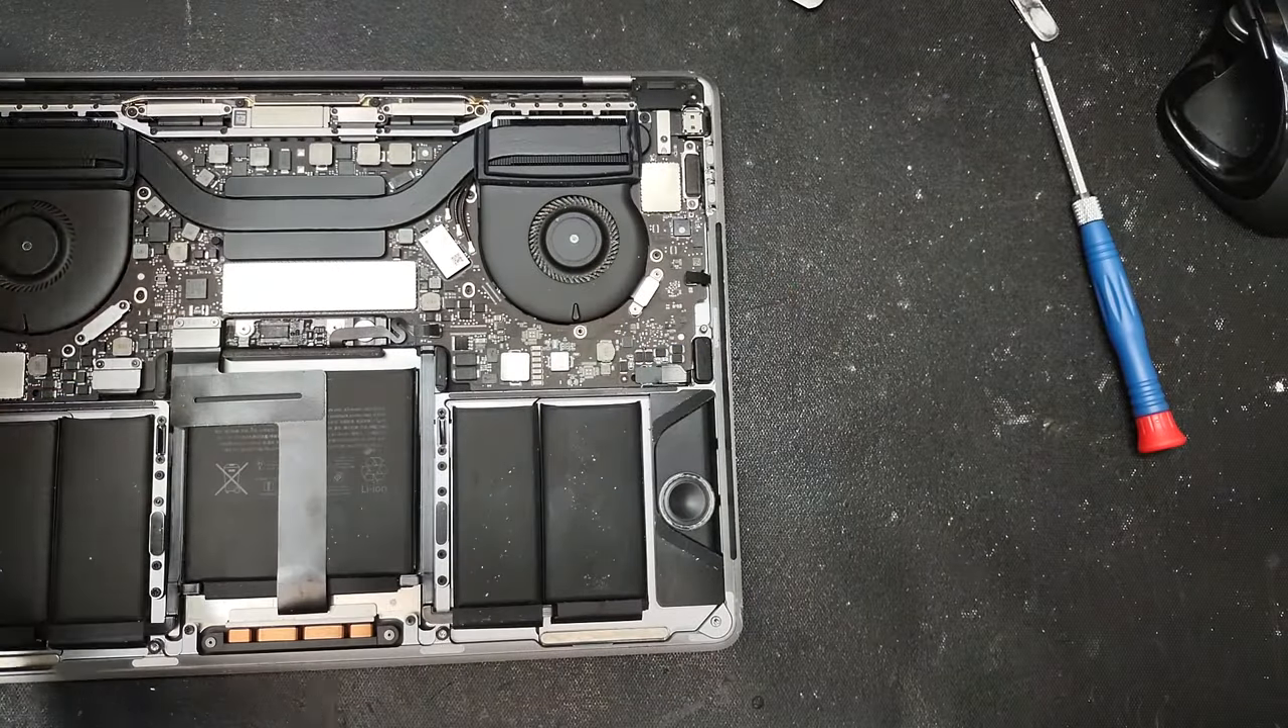Okay so we have the back of the computer removed.